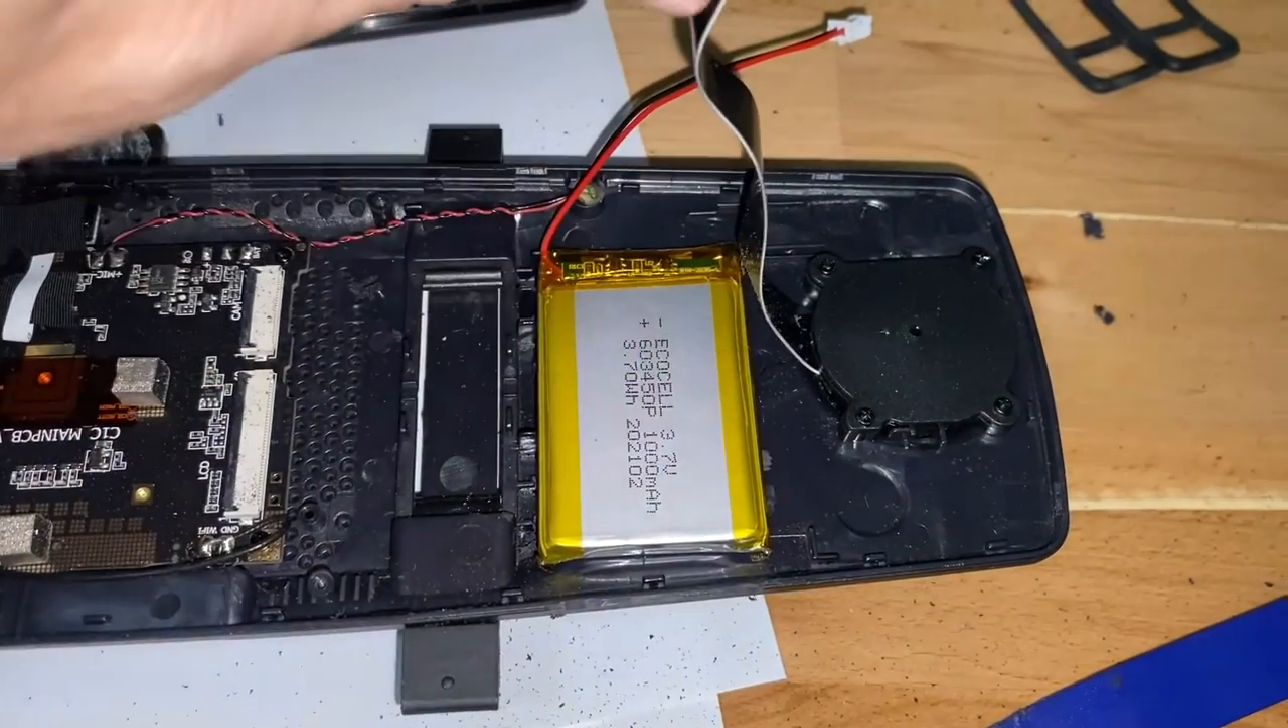So my big battery should fit in there nicely. Yes, nice and flat.